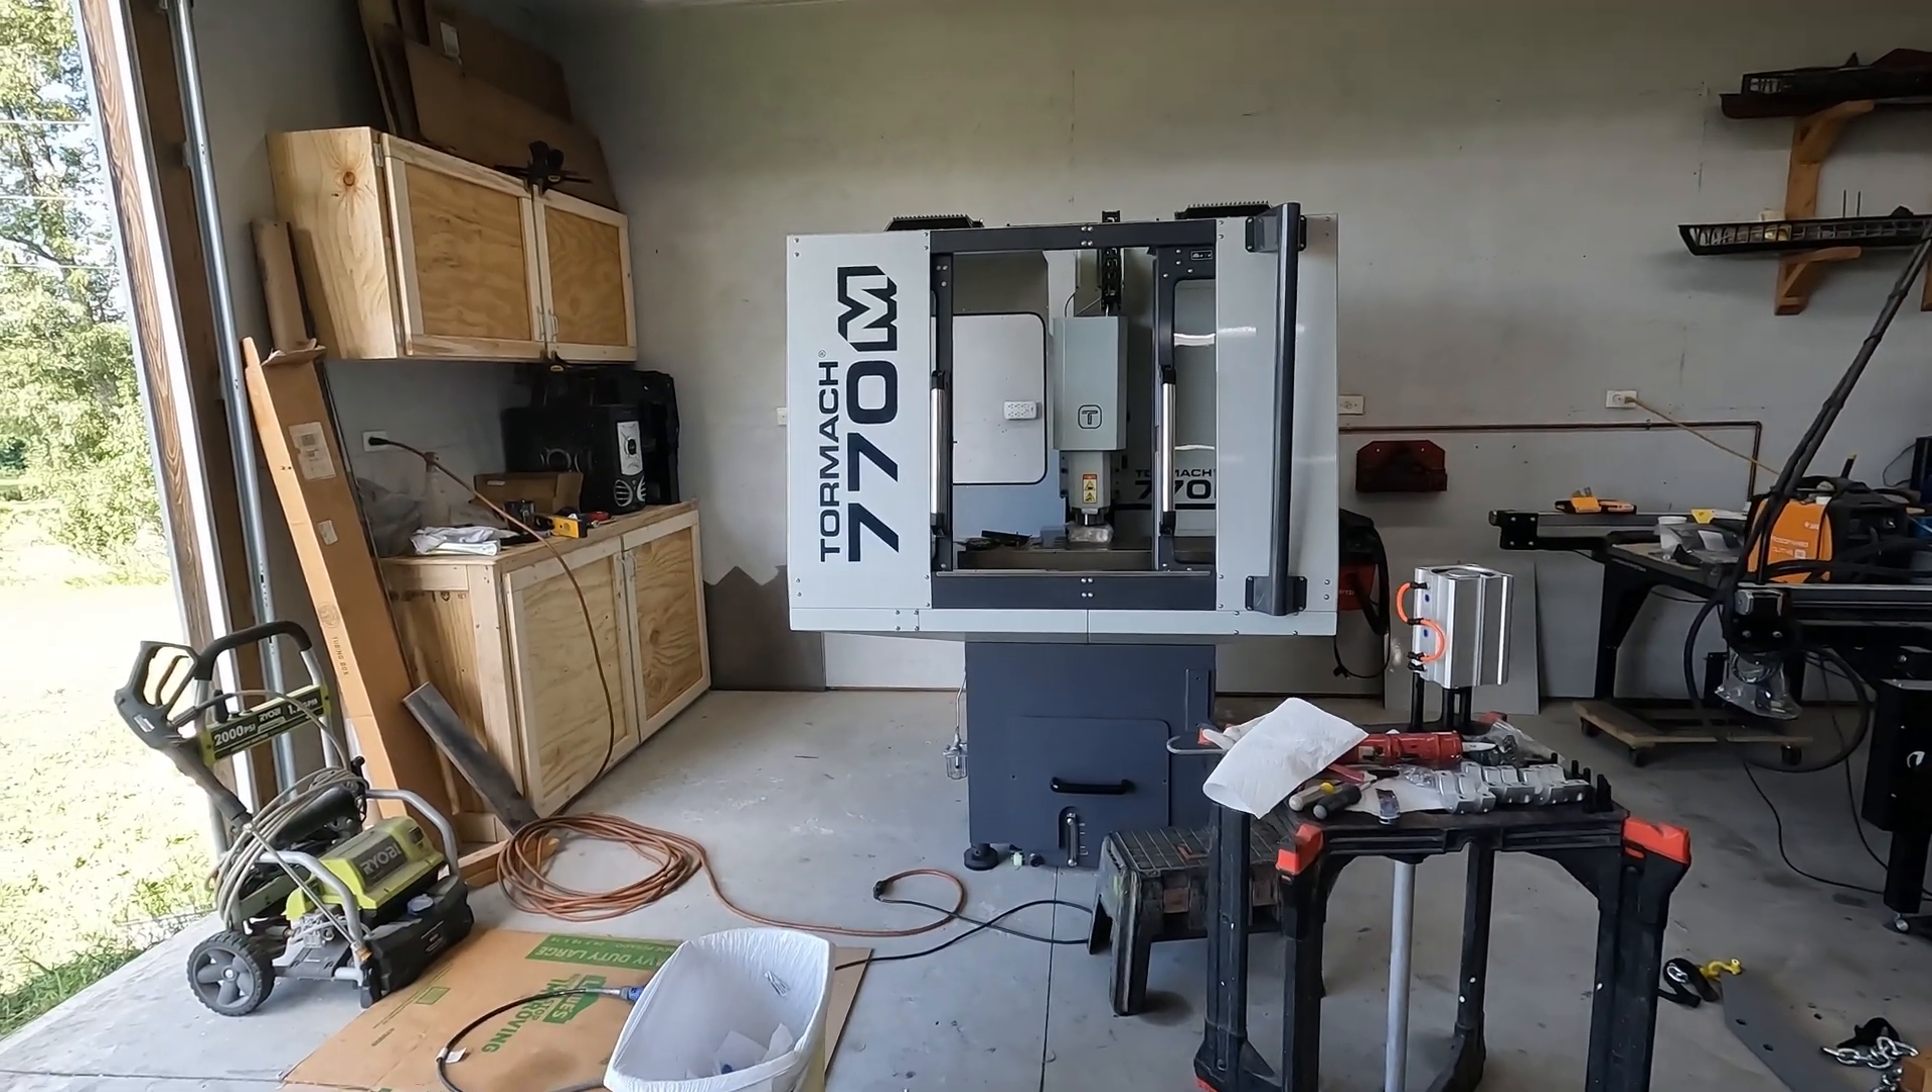Um we got the enclosure on yesterday.